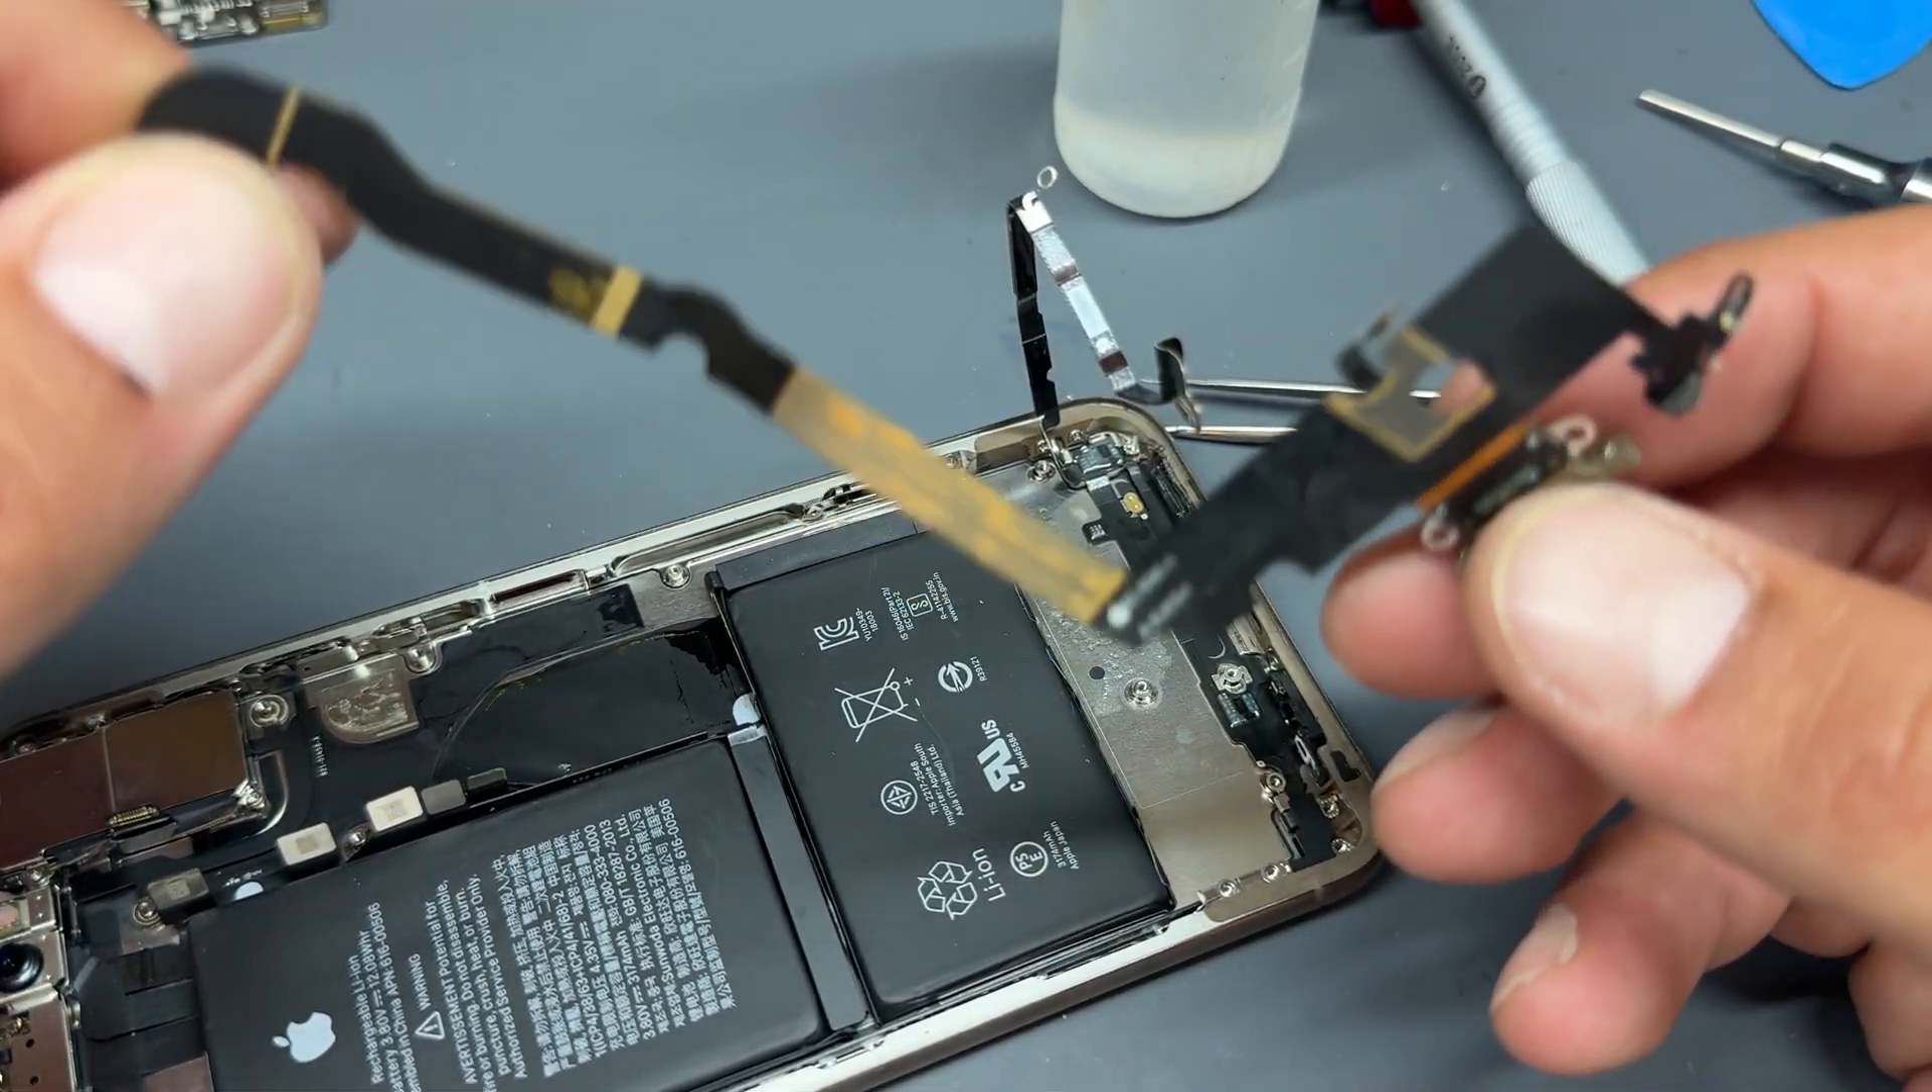So we've successfully removed this charging port.